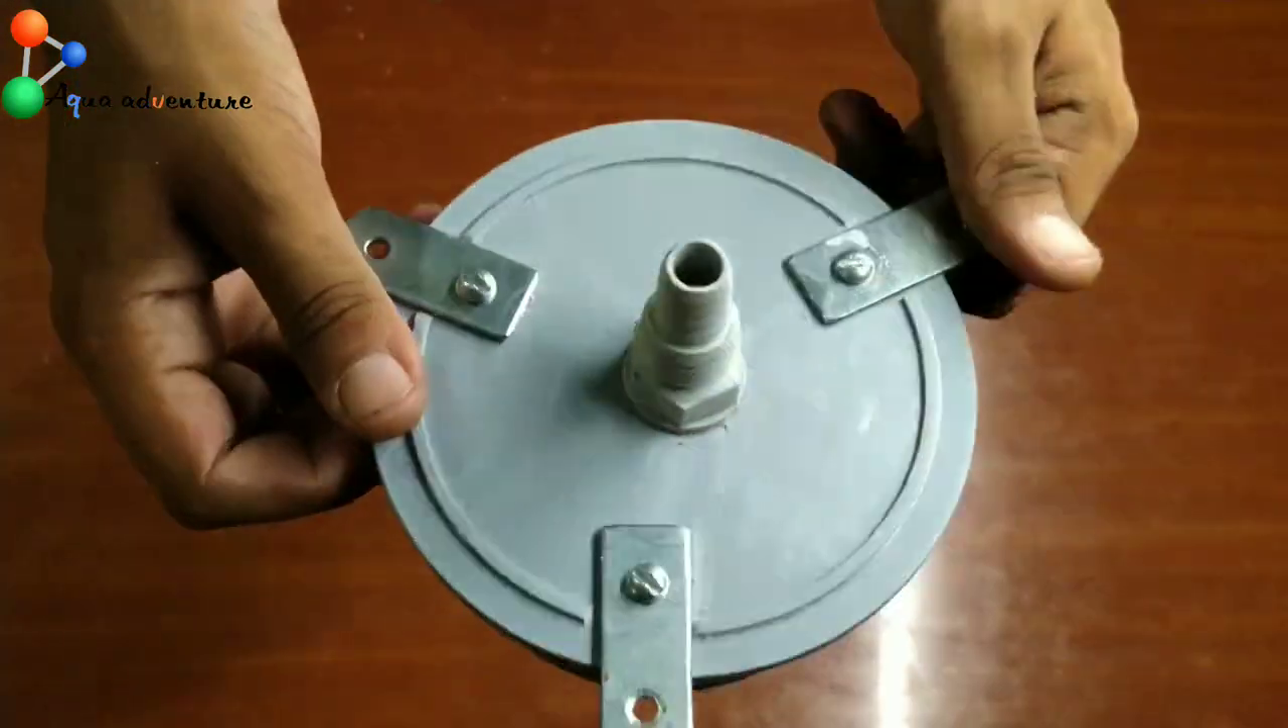मैंने ब्रैकेट्स जो कट किये थे उन्हें मैंने अच्छी तरह फिक्स कर दिया है।